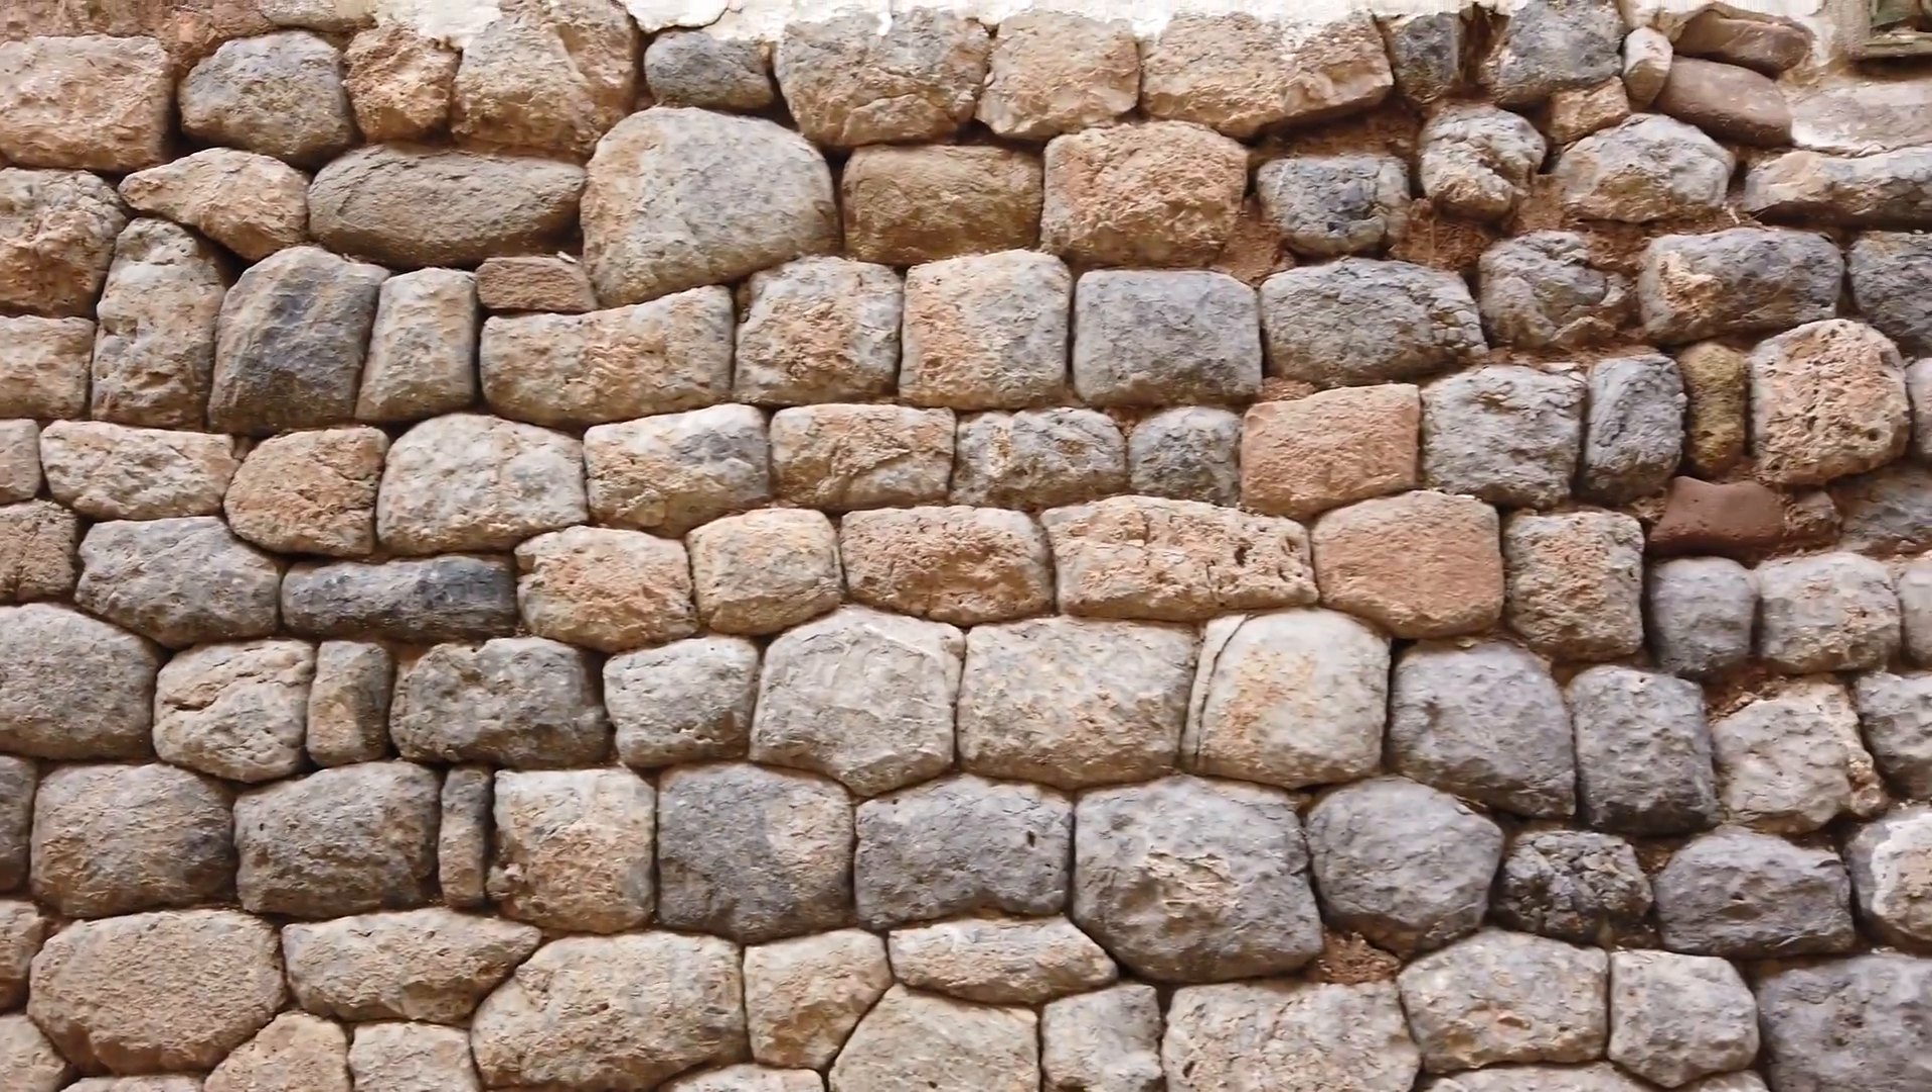And now this, in contrast, is Inca work. As you can see, it's not very tight fitting.